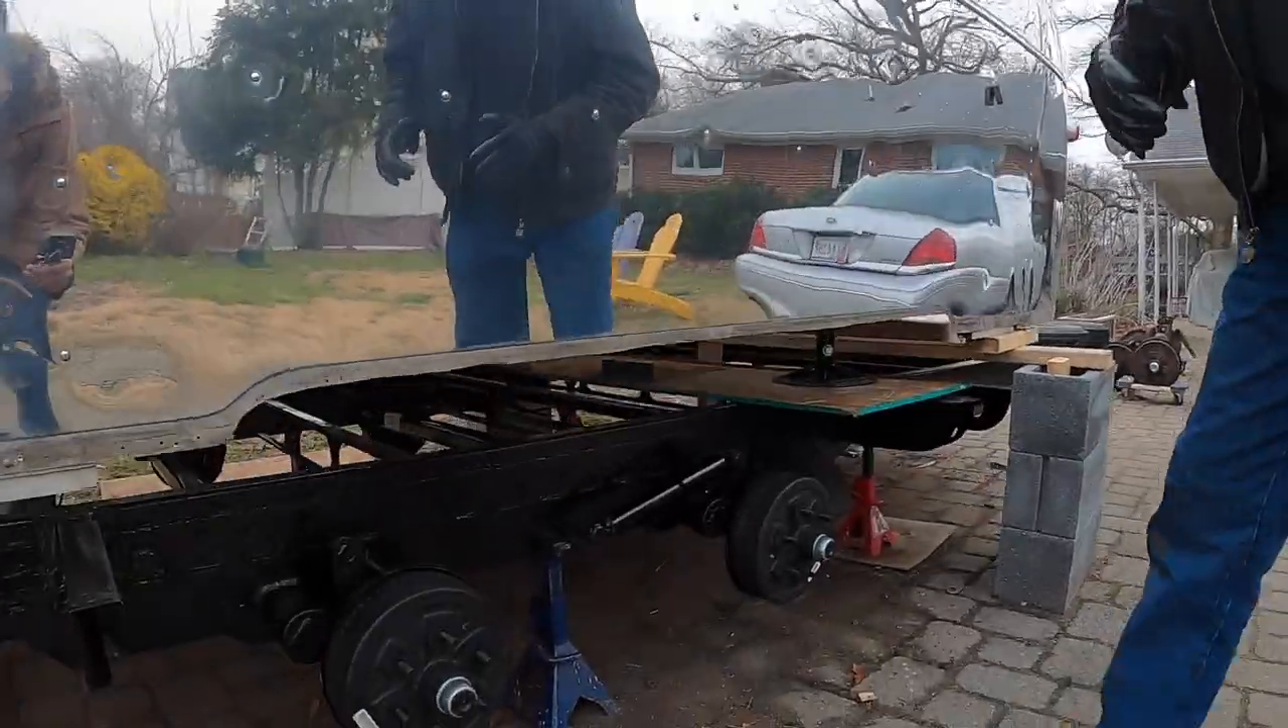Got the old axles out. We got the new ones in.